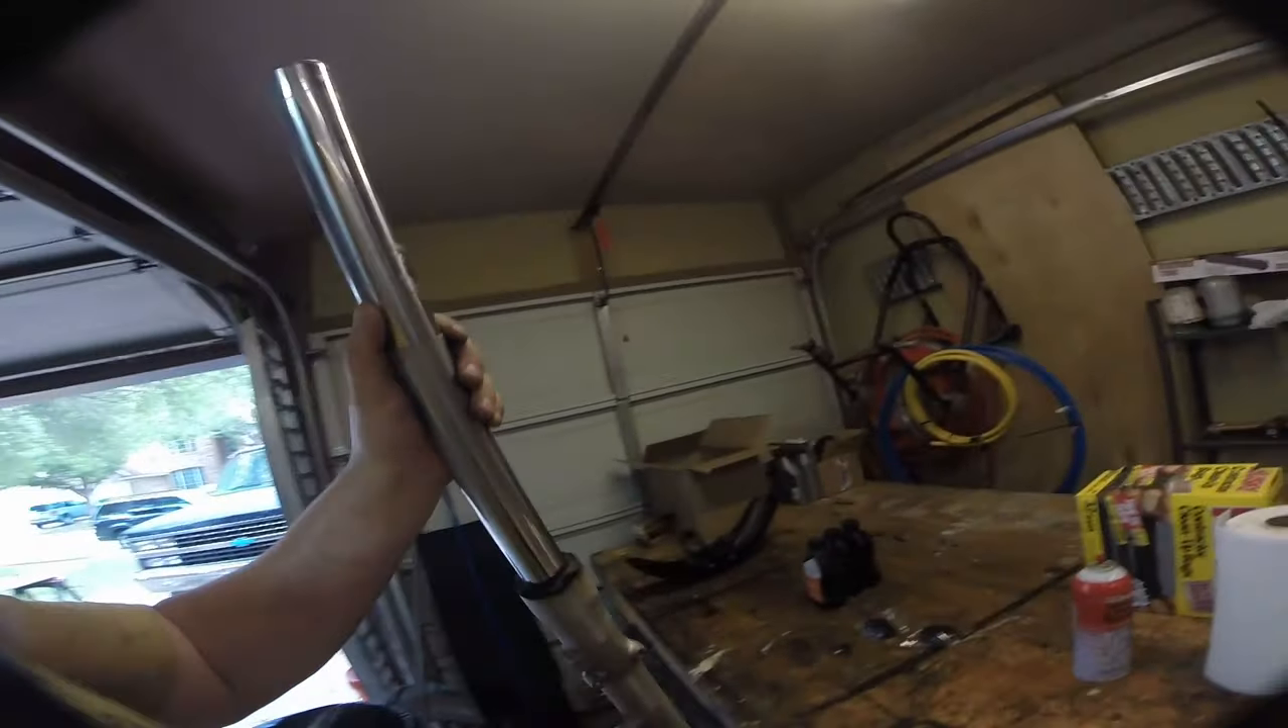Then you basically slide the fork out and our fork is out.